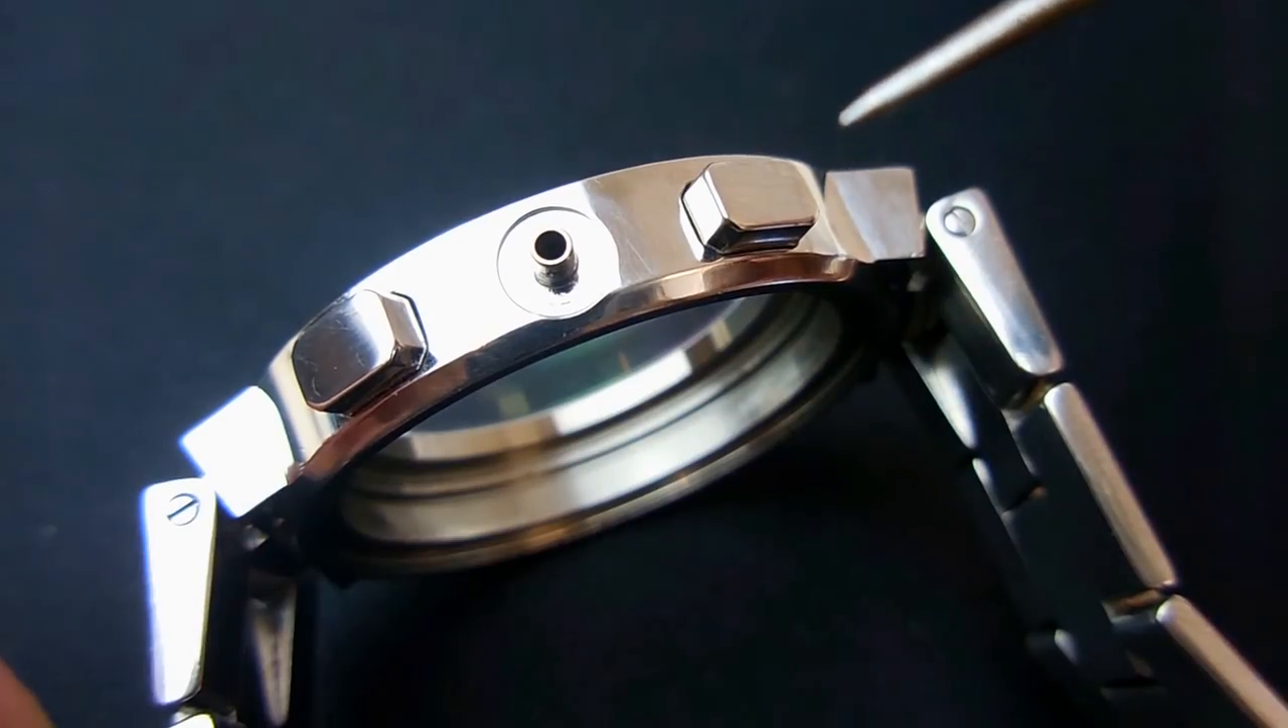Okay Both buttons are now reinstalled.